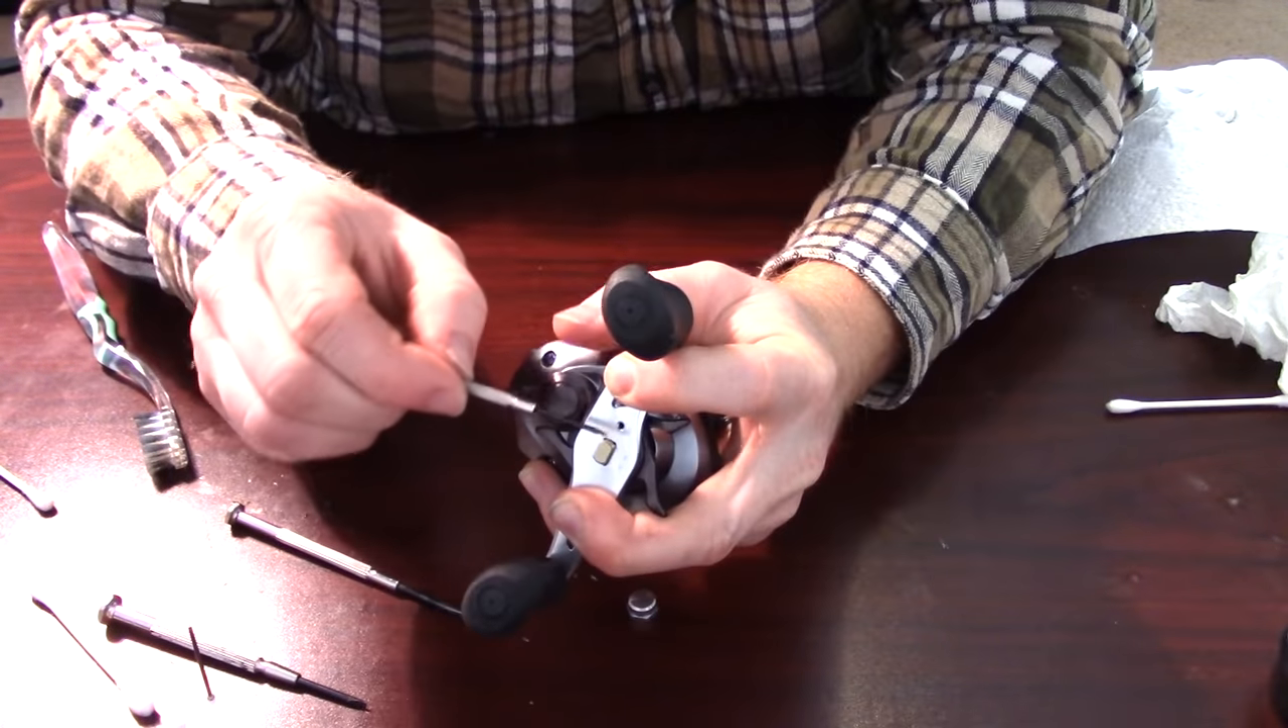So Now You Got The Handle On.